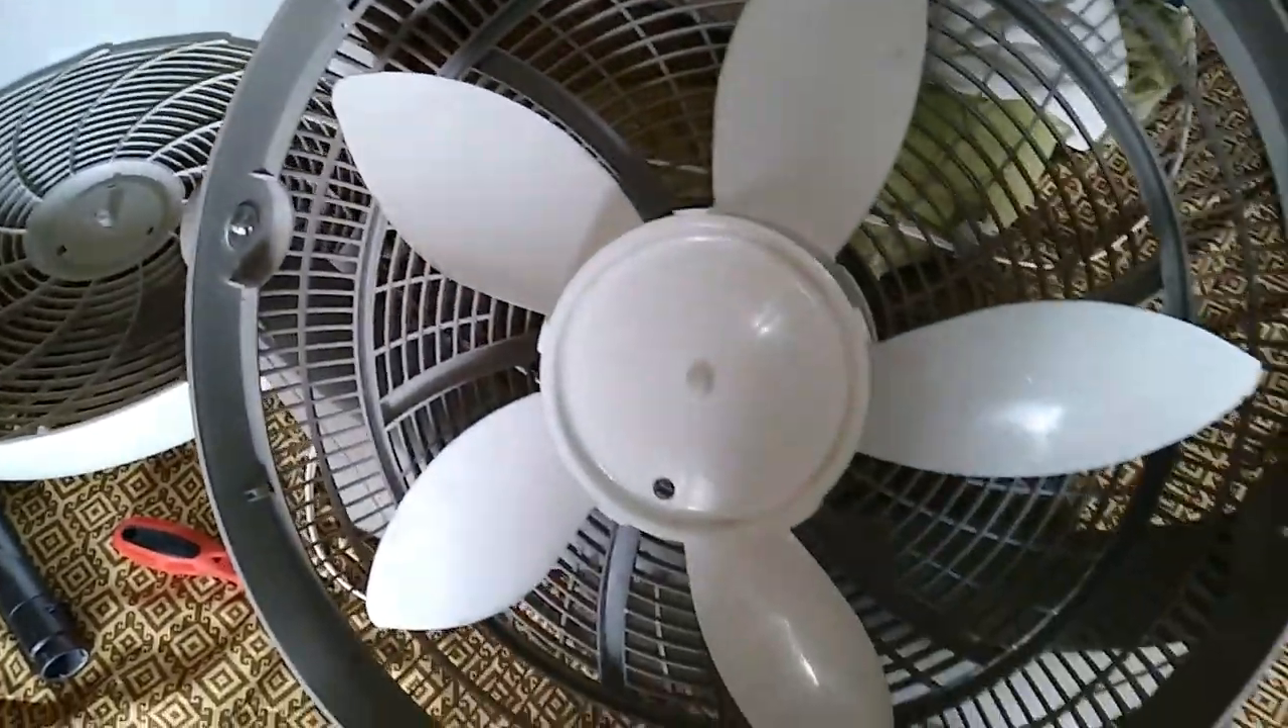Front cover is off i can get to the blade.